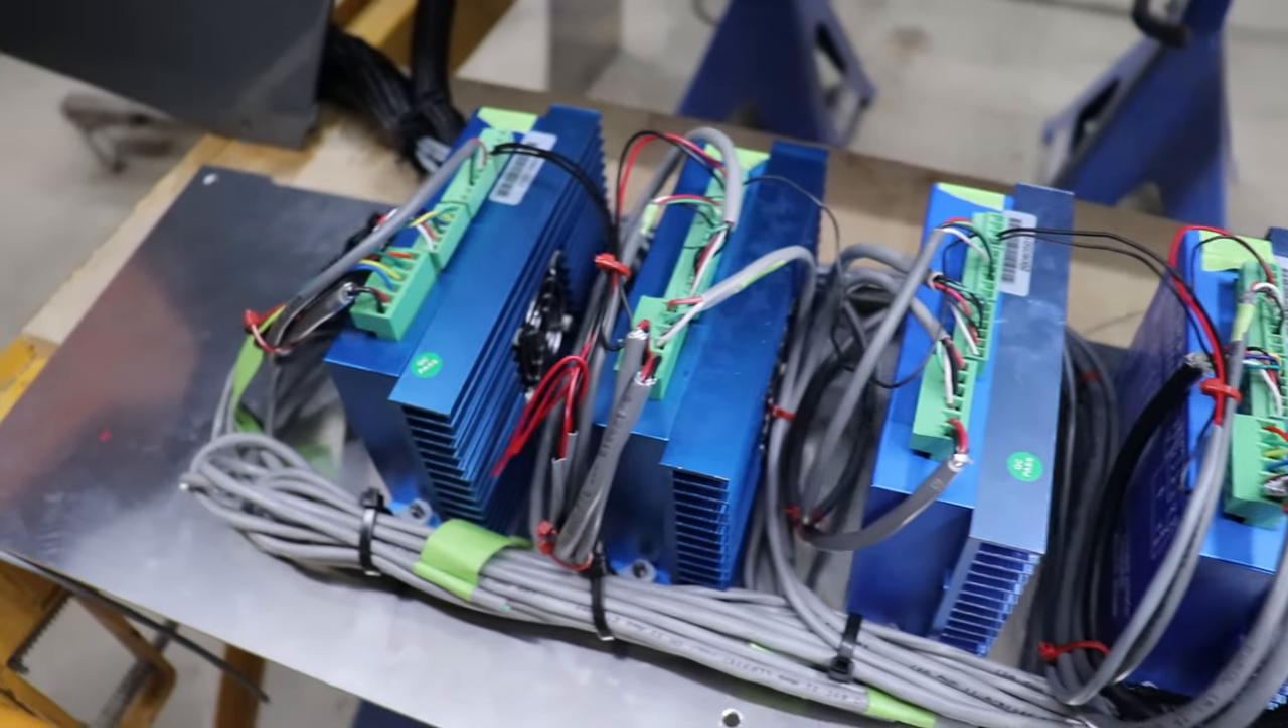All the stepper drivers are completely wired up i wired up the alarms as well.